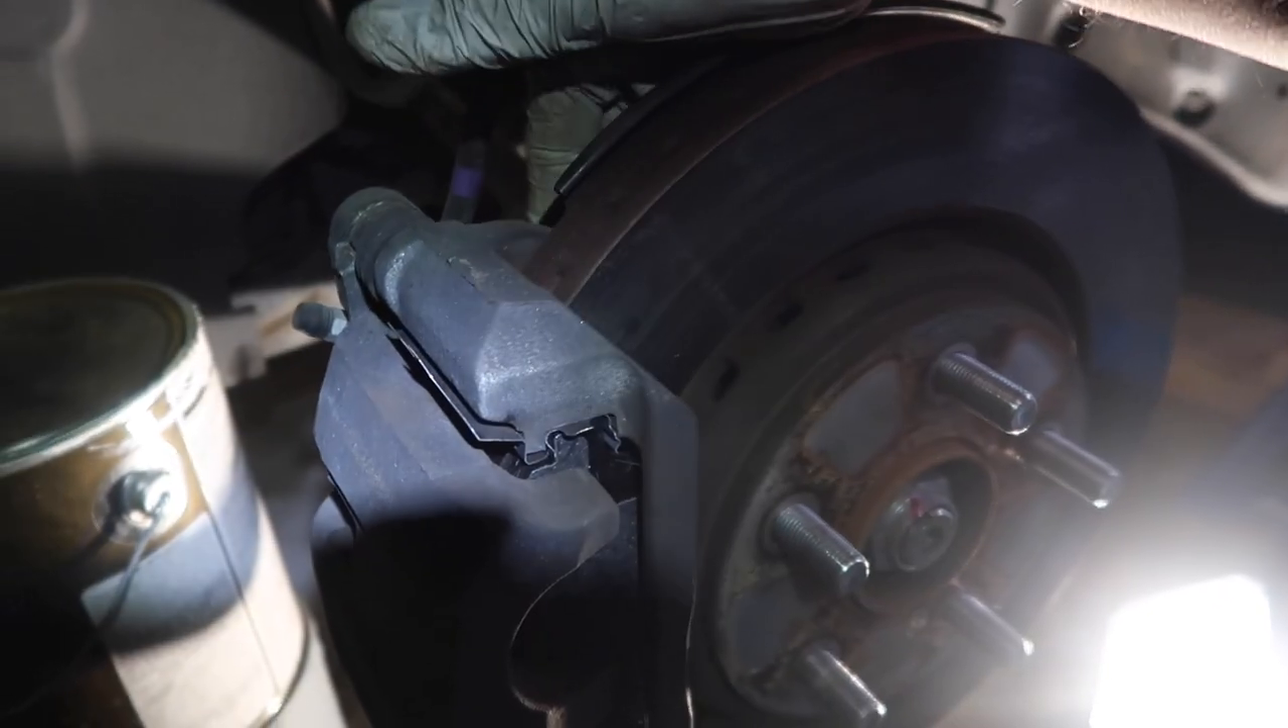All right next so we got the caliper back on definitely check on the torque specs.